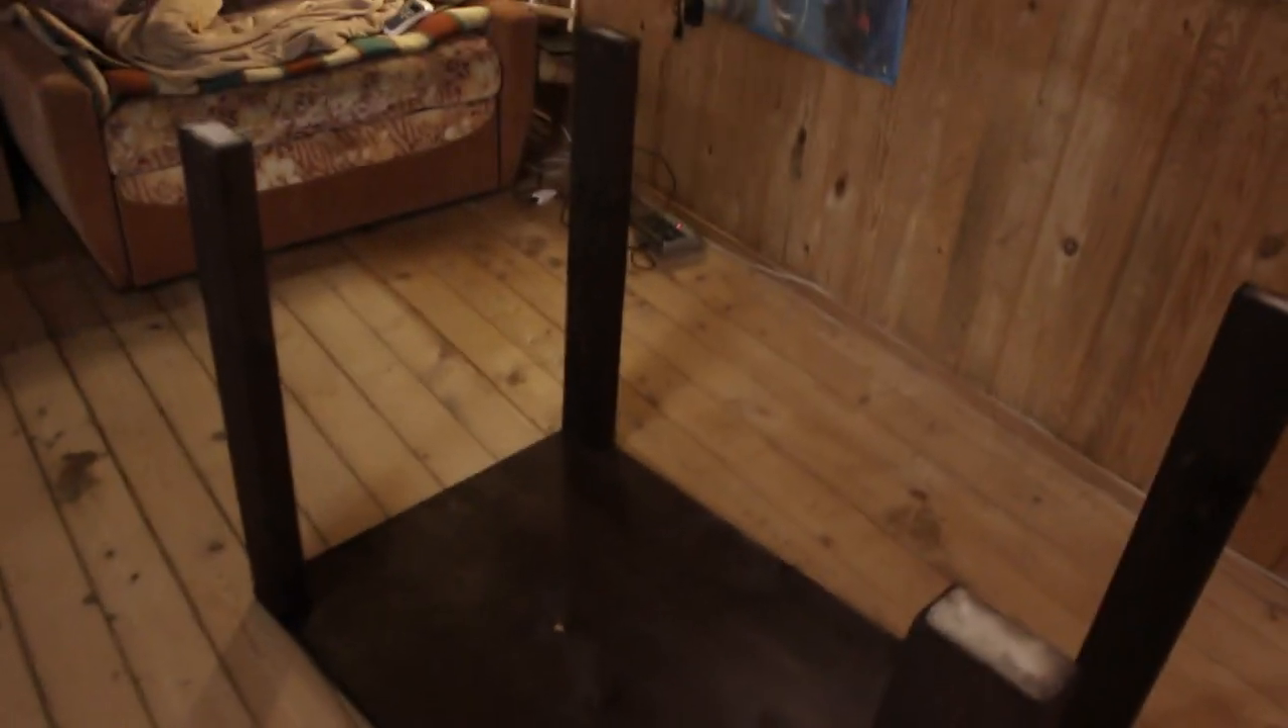First we placed all legs into their position and attached them to the base.